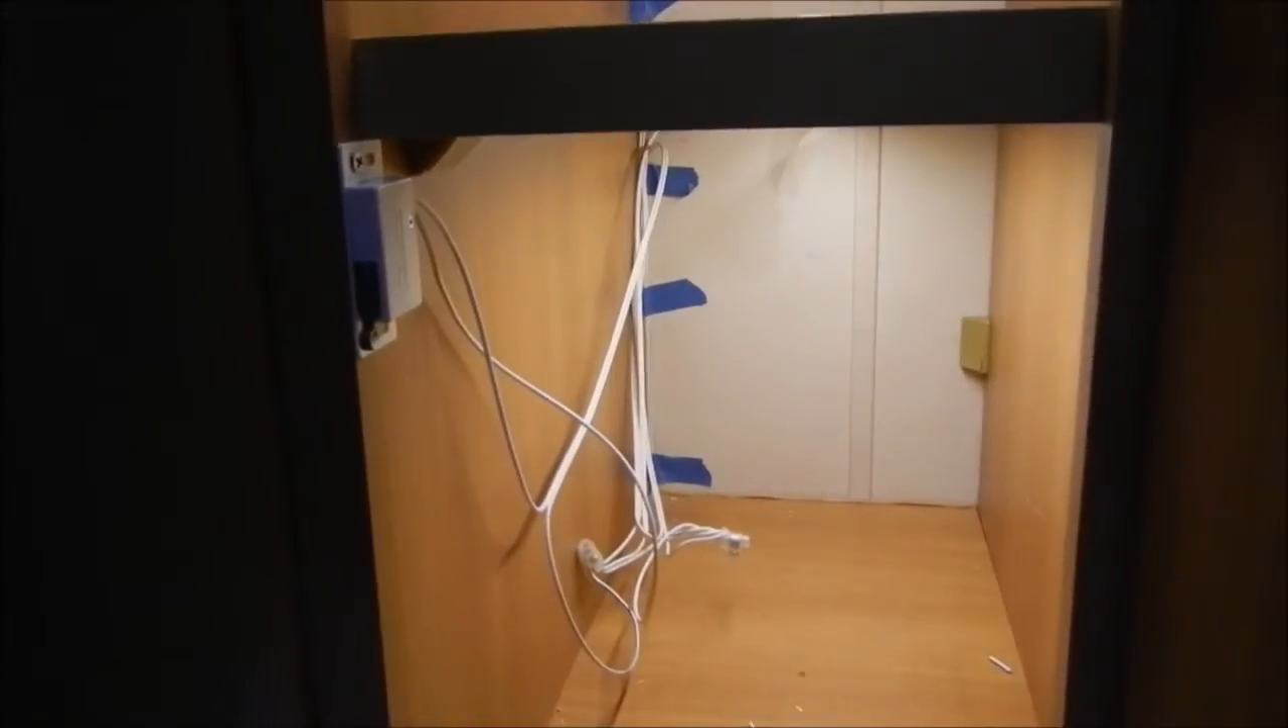The blue tape I'll remove once the silicone dries.